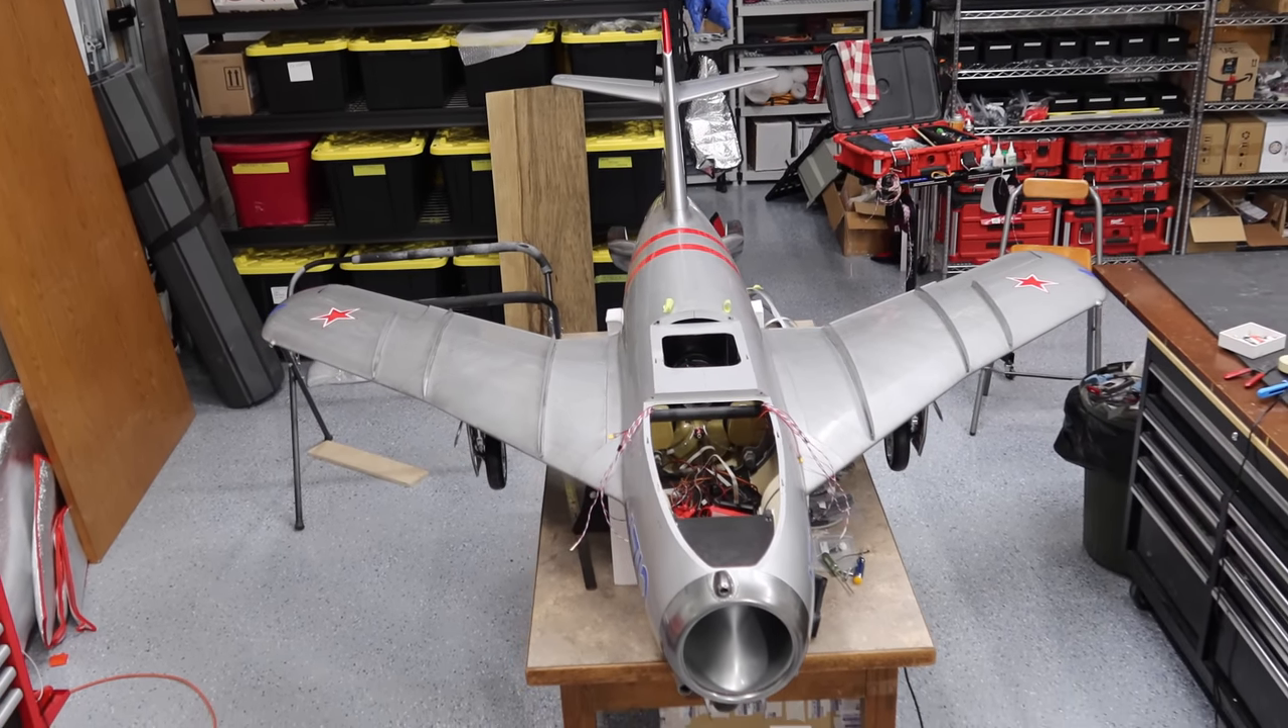All right, guys, and there it is. The wings are on the MIG for the first time.